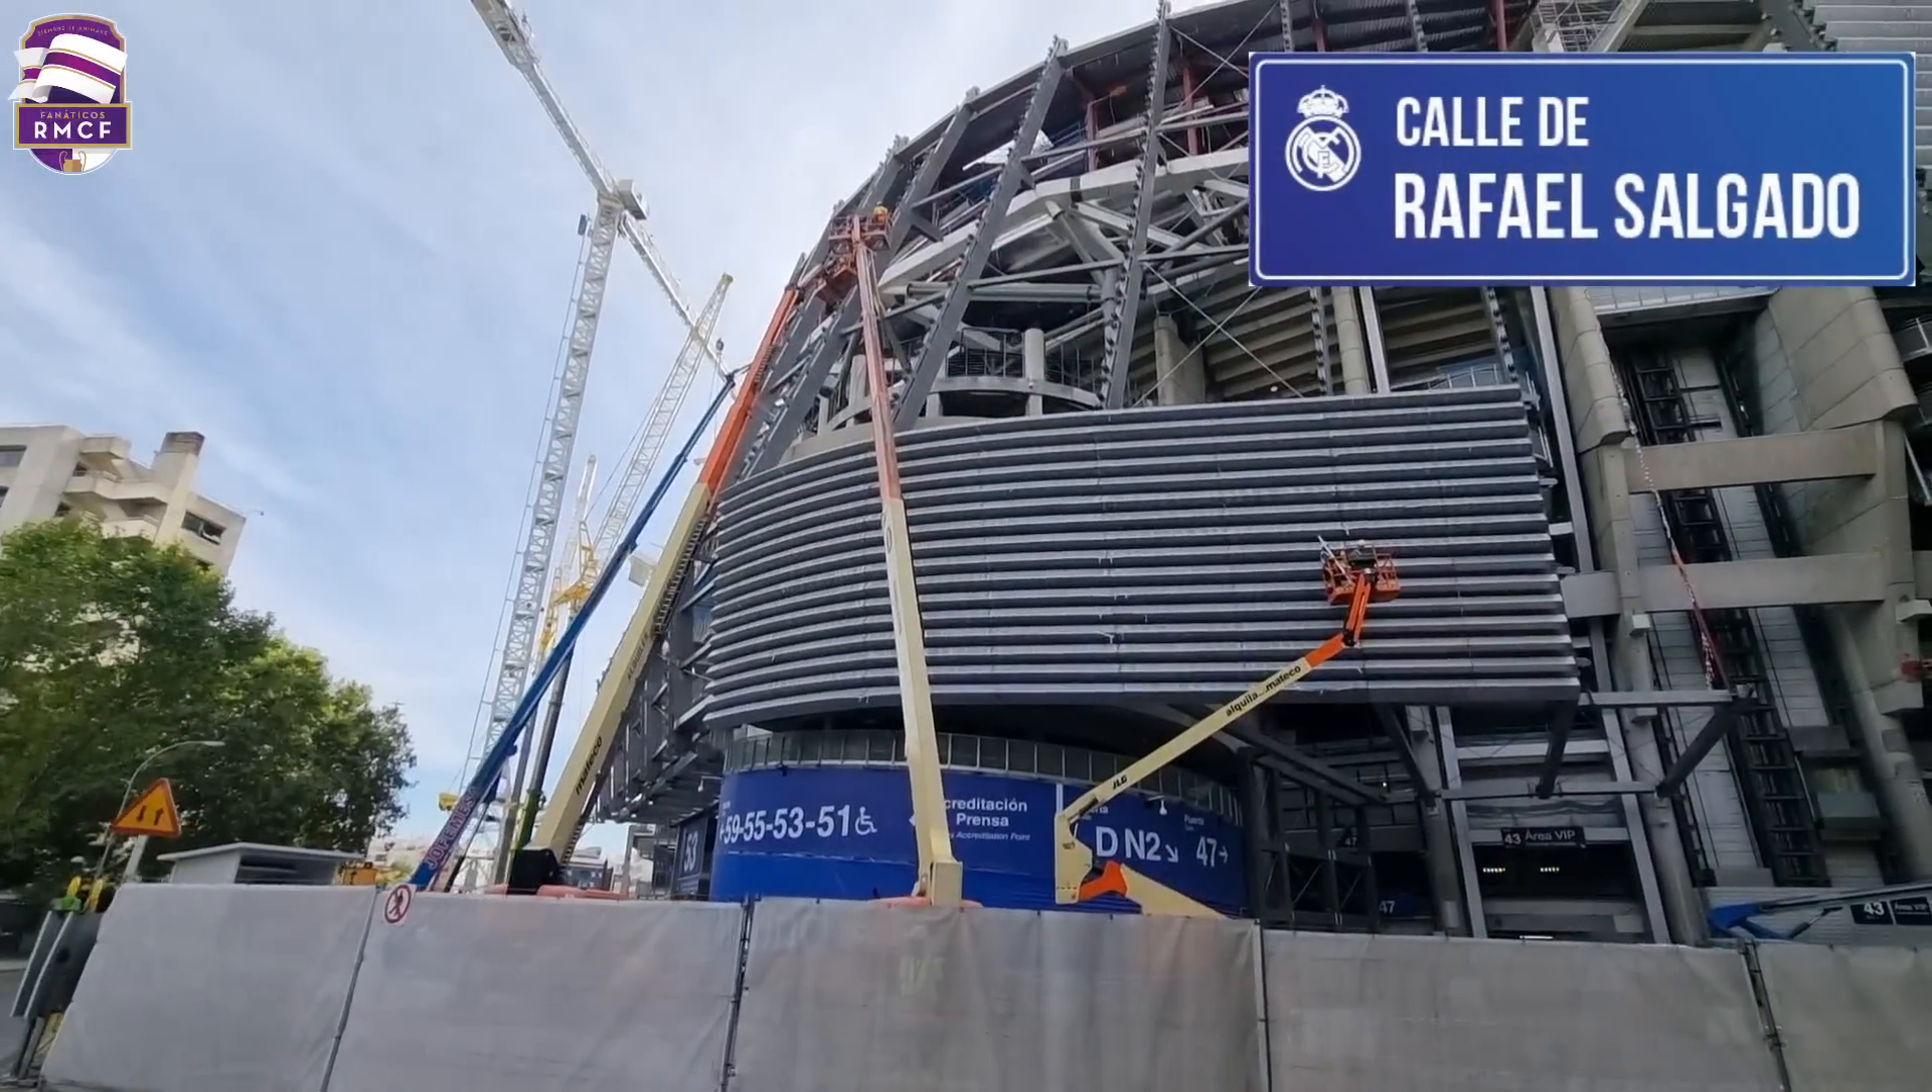Fijaos la gran cantidad de lamas que tenemos instaladas ya en esta Torre D.